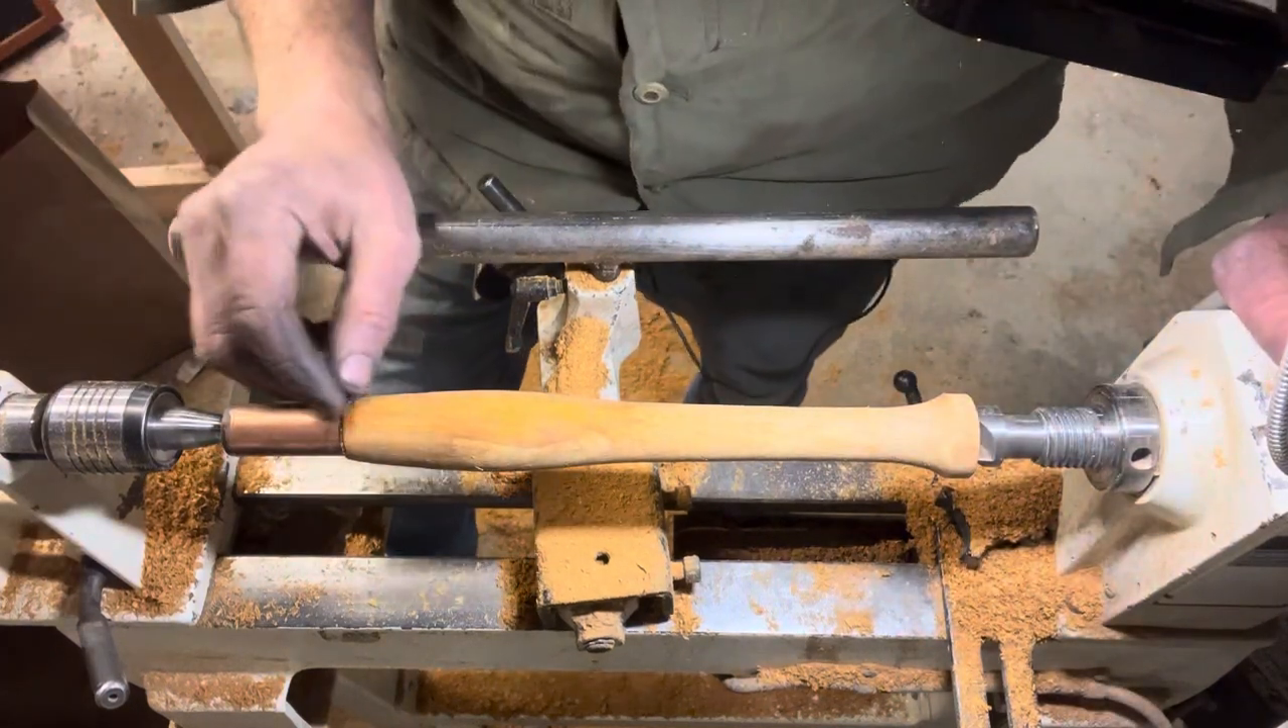Back in the lathe, we've added our ferrule to the end here.